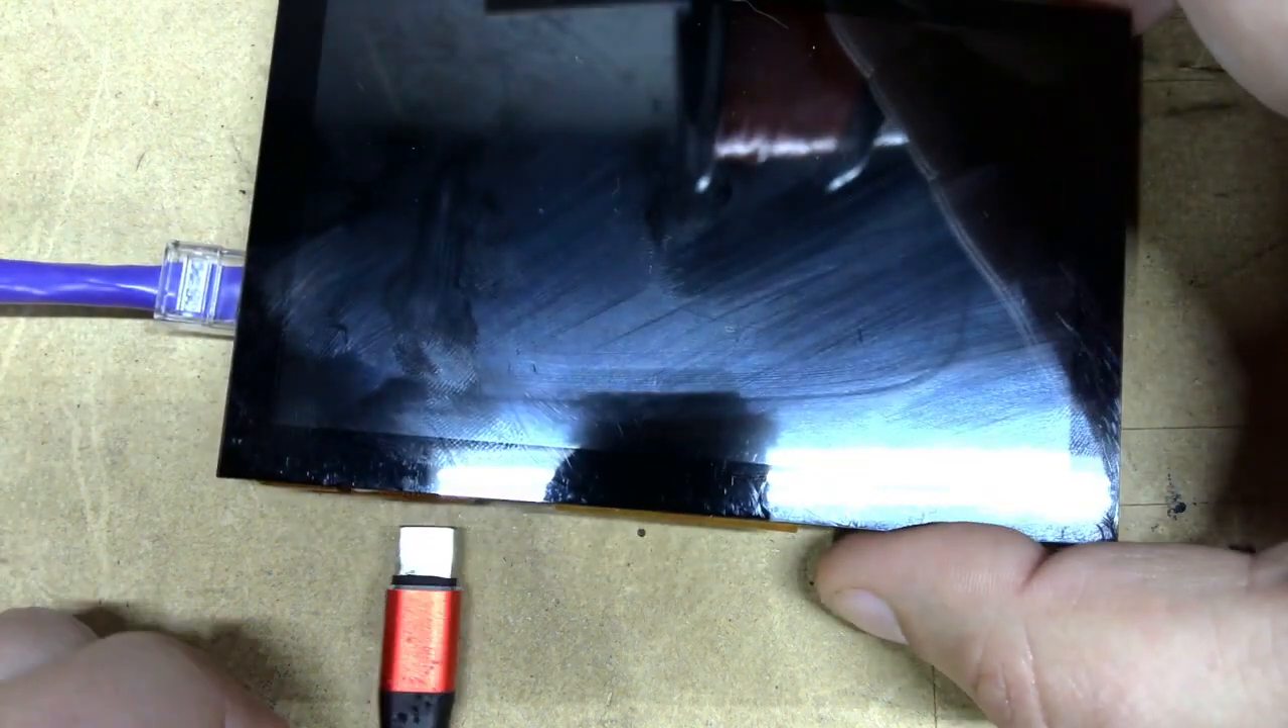I've got the pretty purple network cable connected. And we need to plug in power to it.